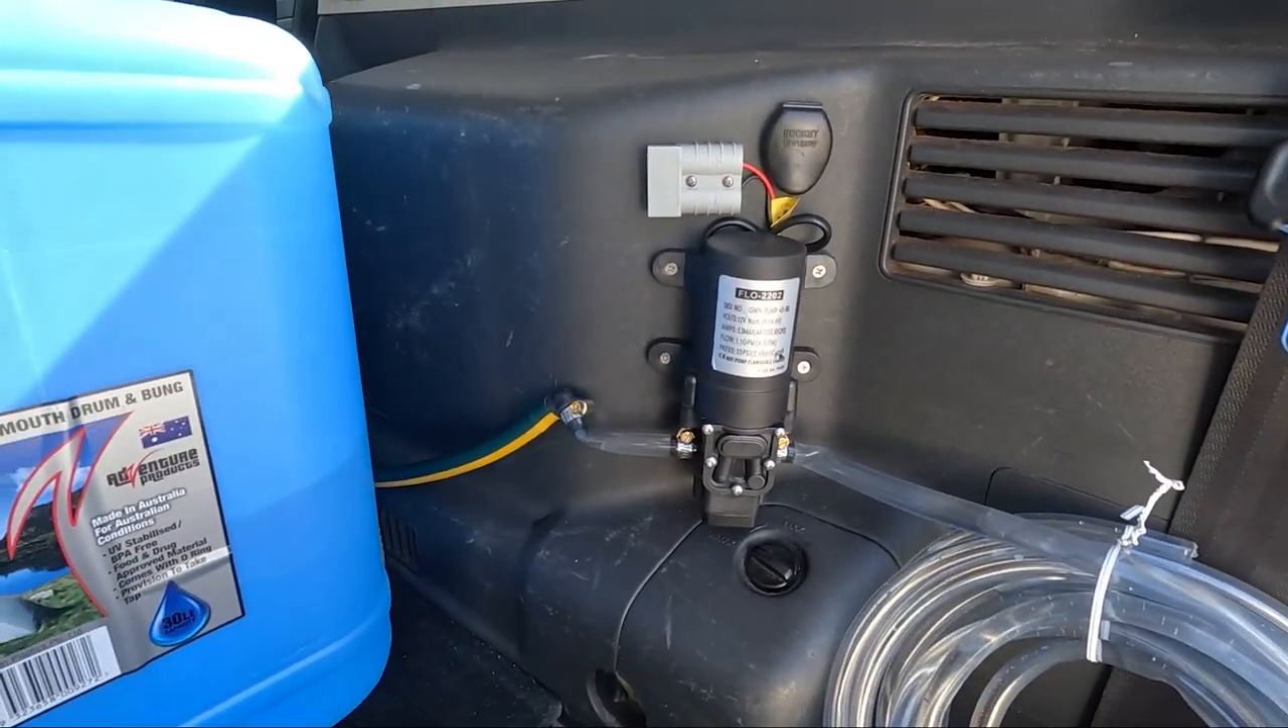So, this is where I've fitted the water pump, obviously just for these four screws here. That was the Anderson plug I've fitted there, so I'll connect that one up in a sec.